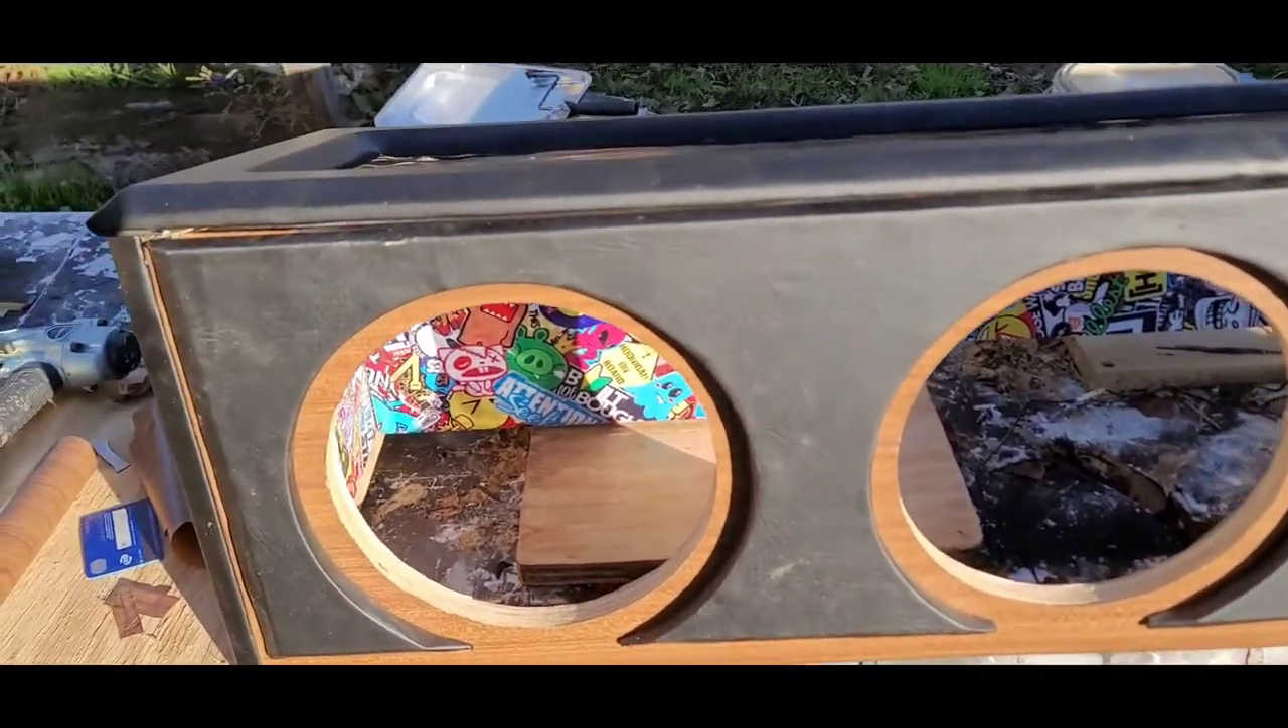All right guys i got the front panel on as you can see.